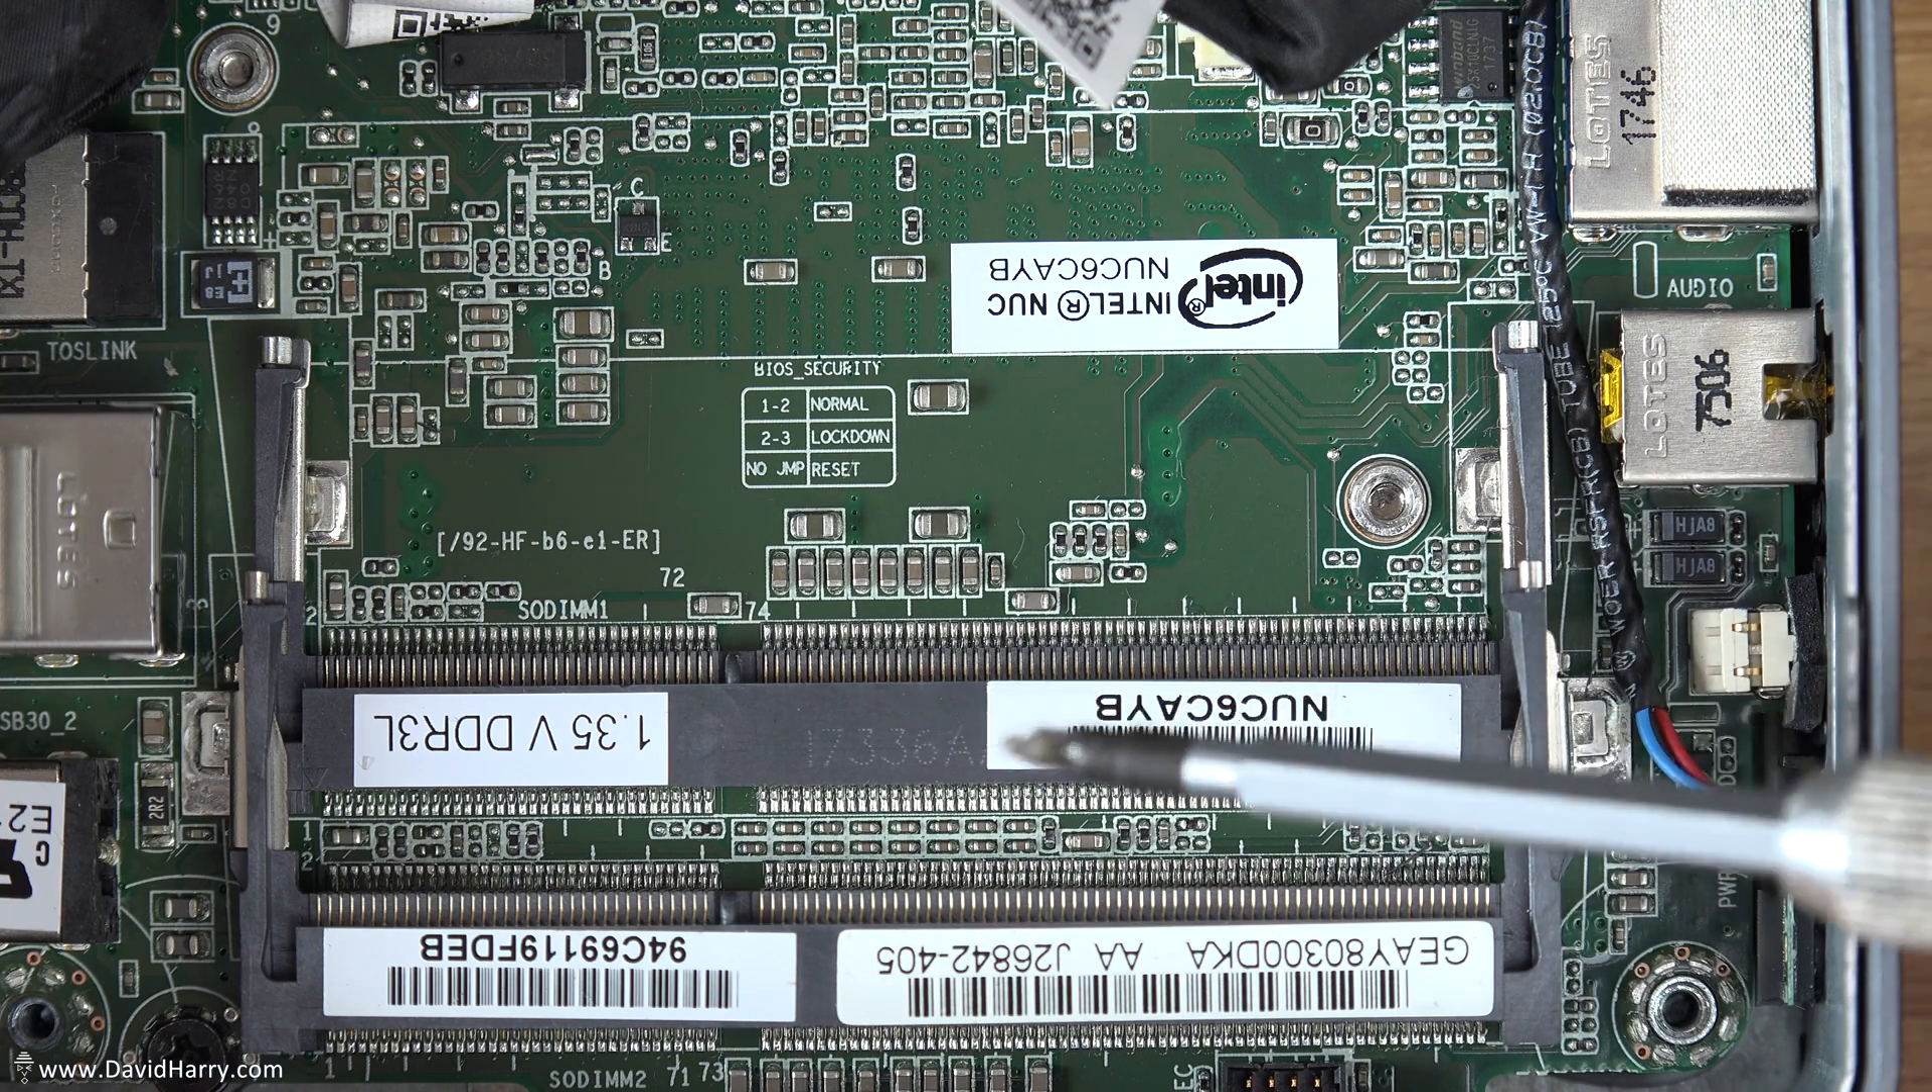So now what we've got is just the bare slots for the RAM so there's one slot there's the other slot.